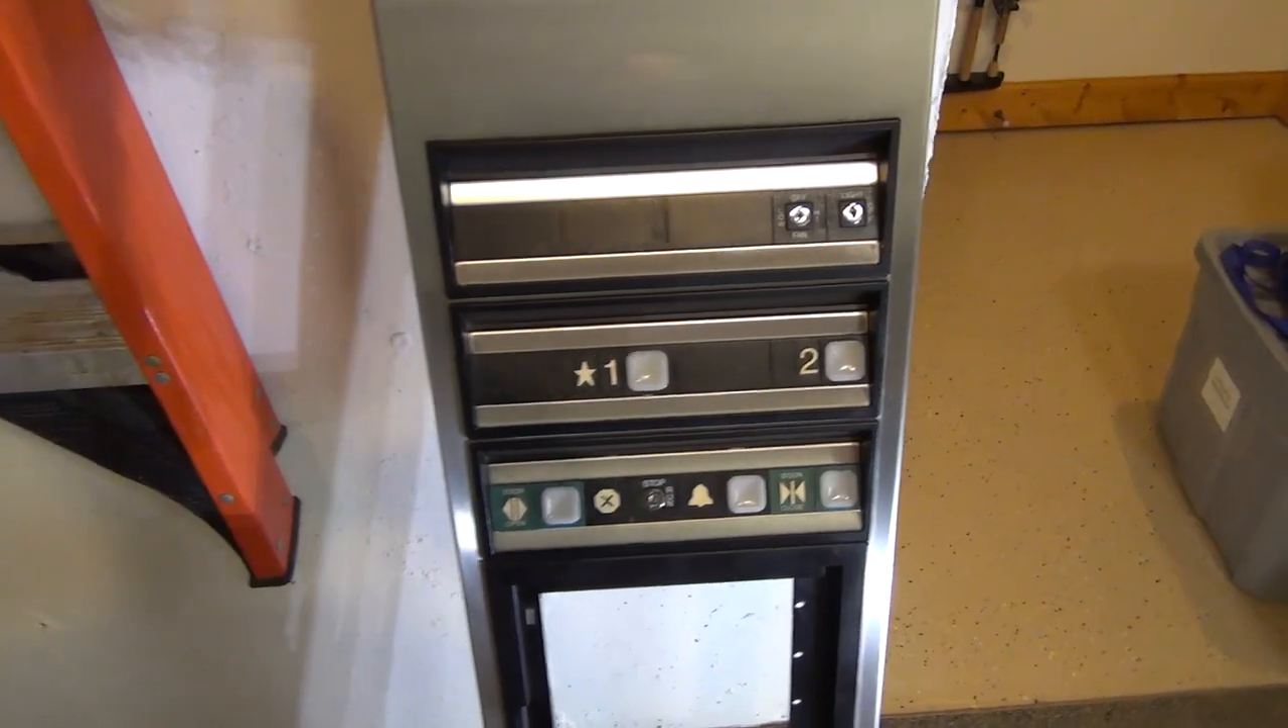So here we have the new button put in and you can see here, now we have a consistent two clicky buttons here and we still have our three original older switch buttons down here.